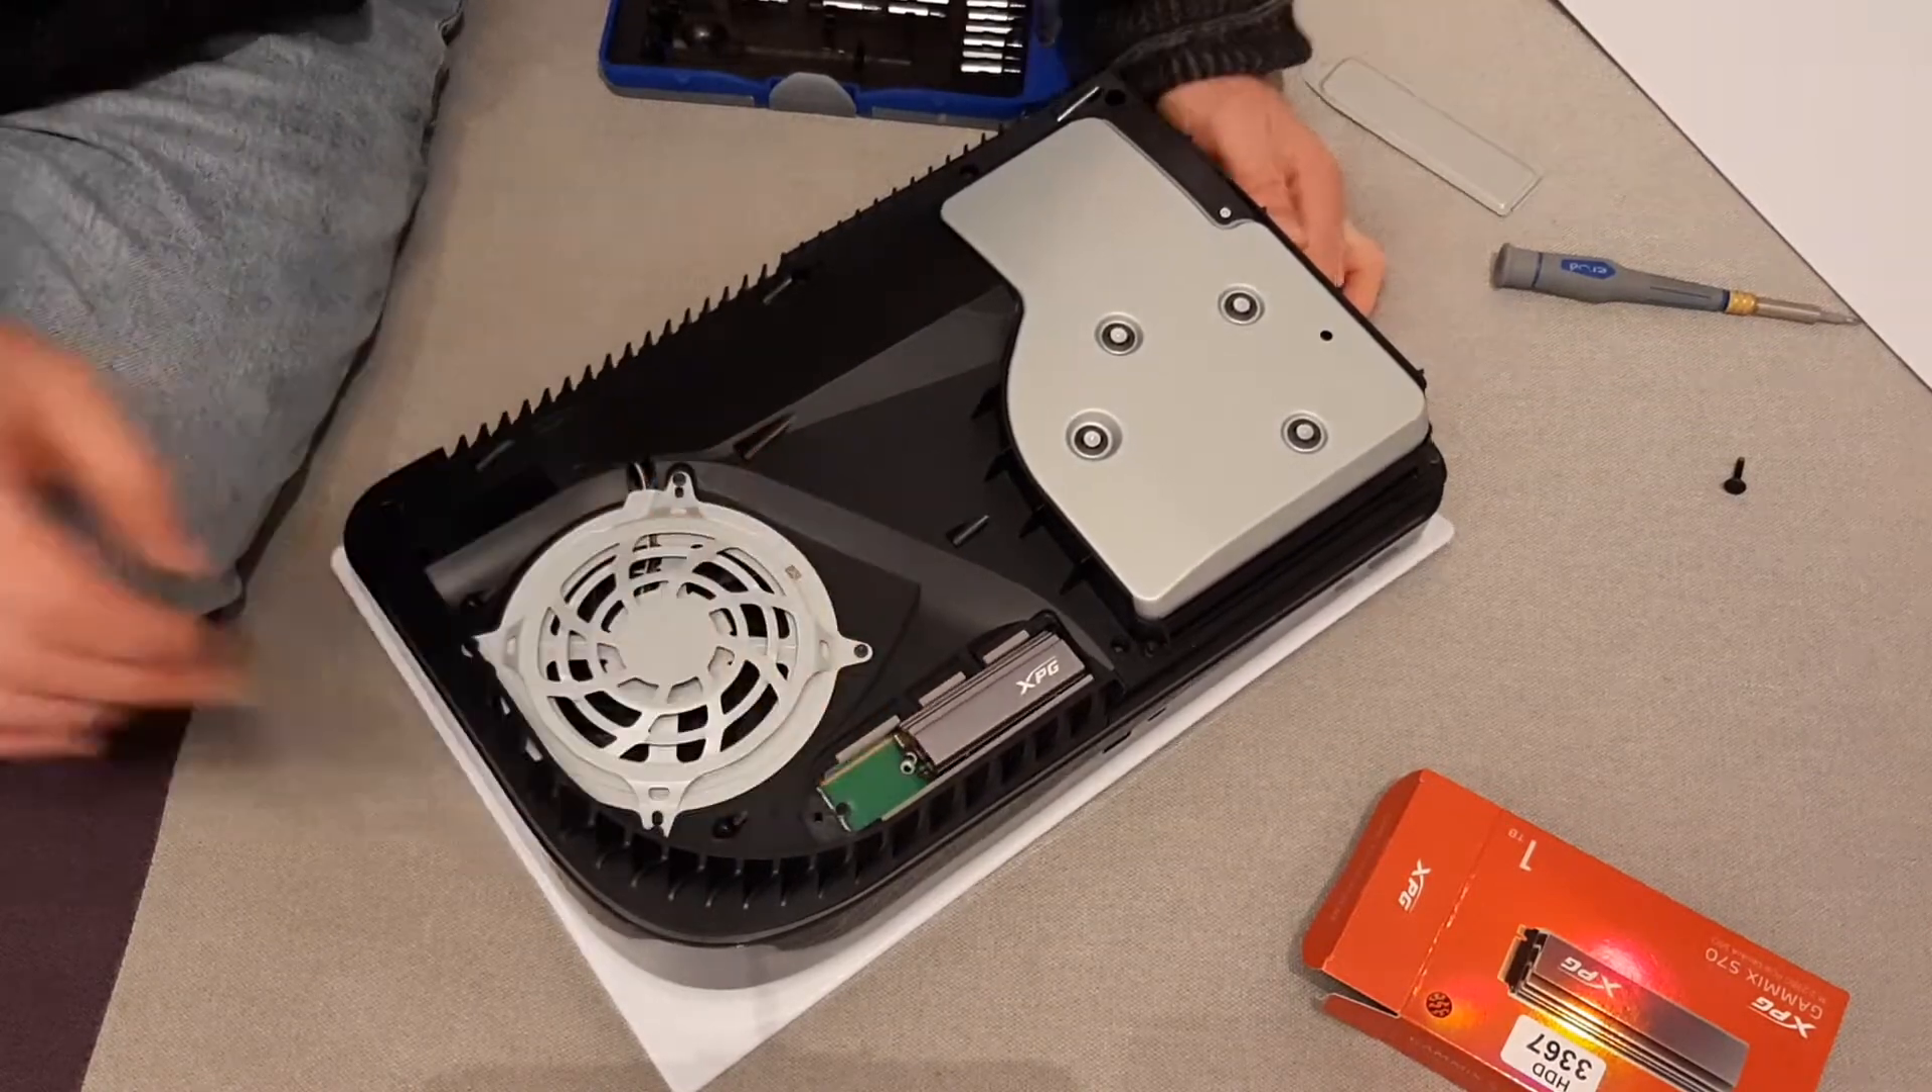So ssd is installed in slot and then after that take this small screw from here and spacer also and take it very carefully to not fall down inside of playstation through the vent through the cooling system.